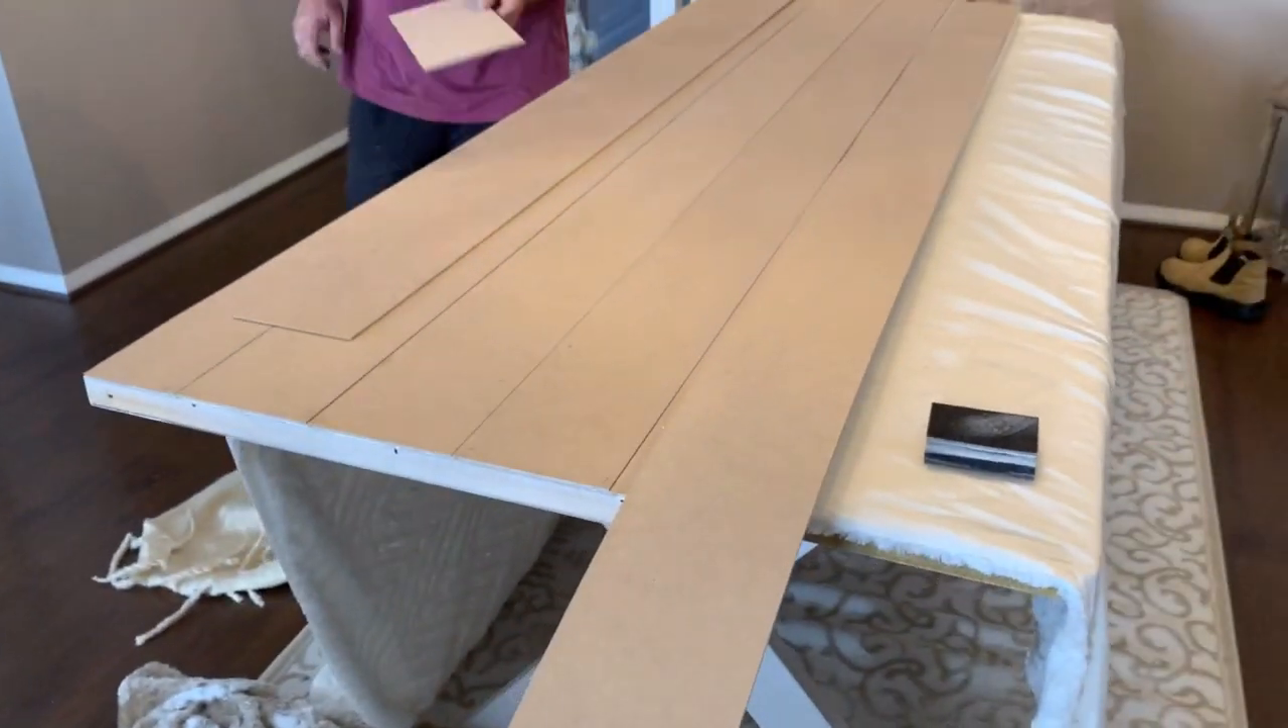Now you can see on purpose that we've left slight gaps in between each join, this is to give that shiplap look.